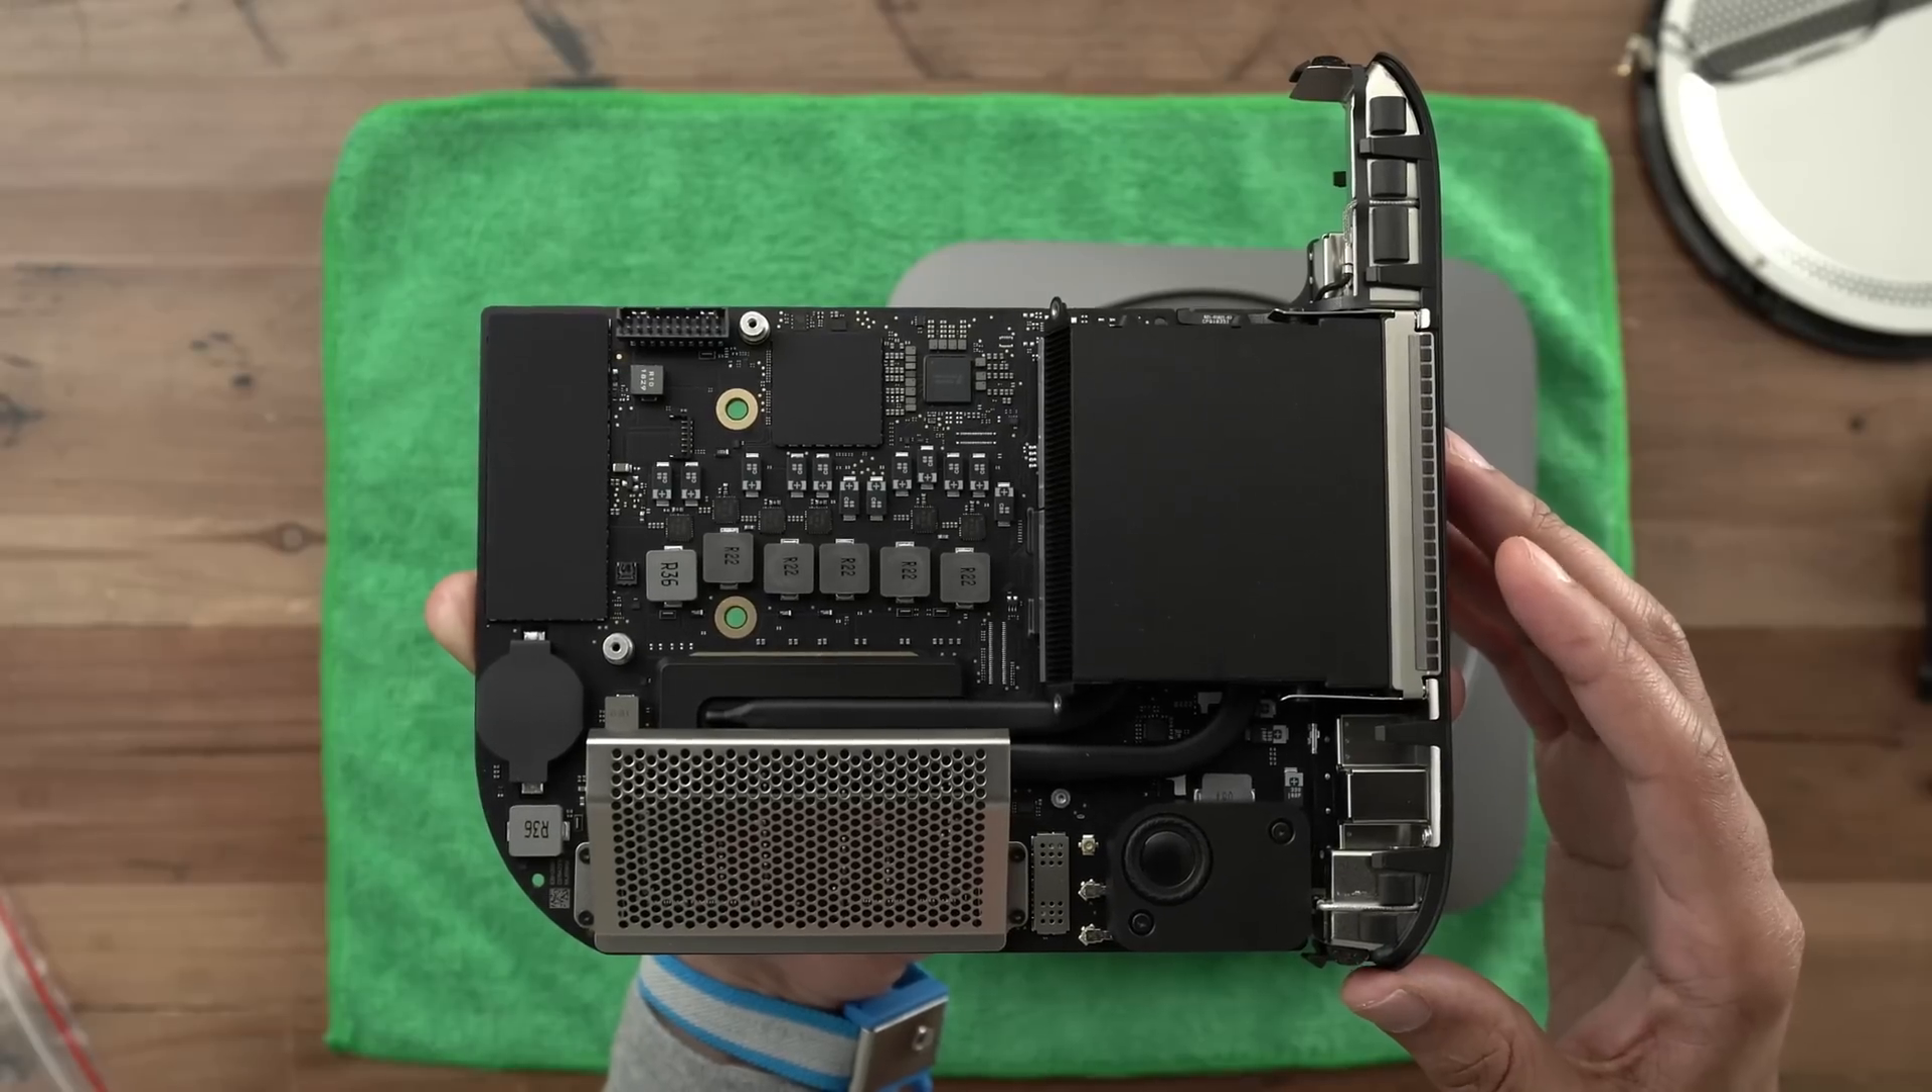So with the logic board removed completely, that means that we're in the home stretch of this memory install for the Mac mini.